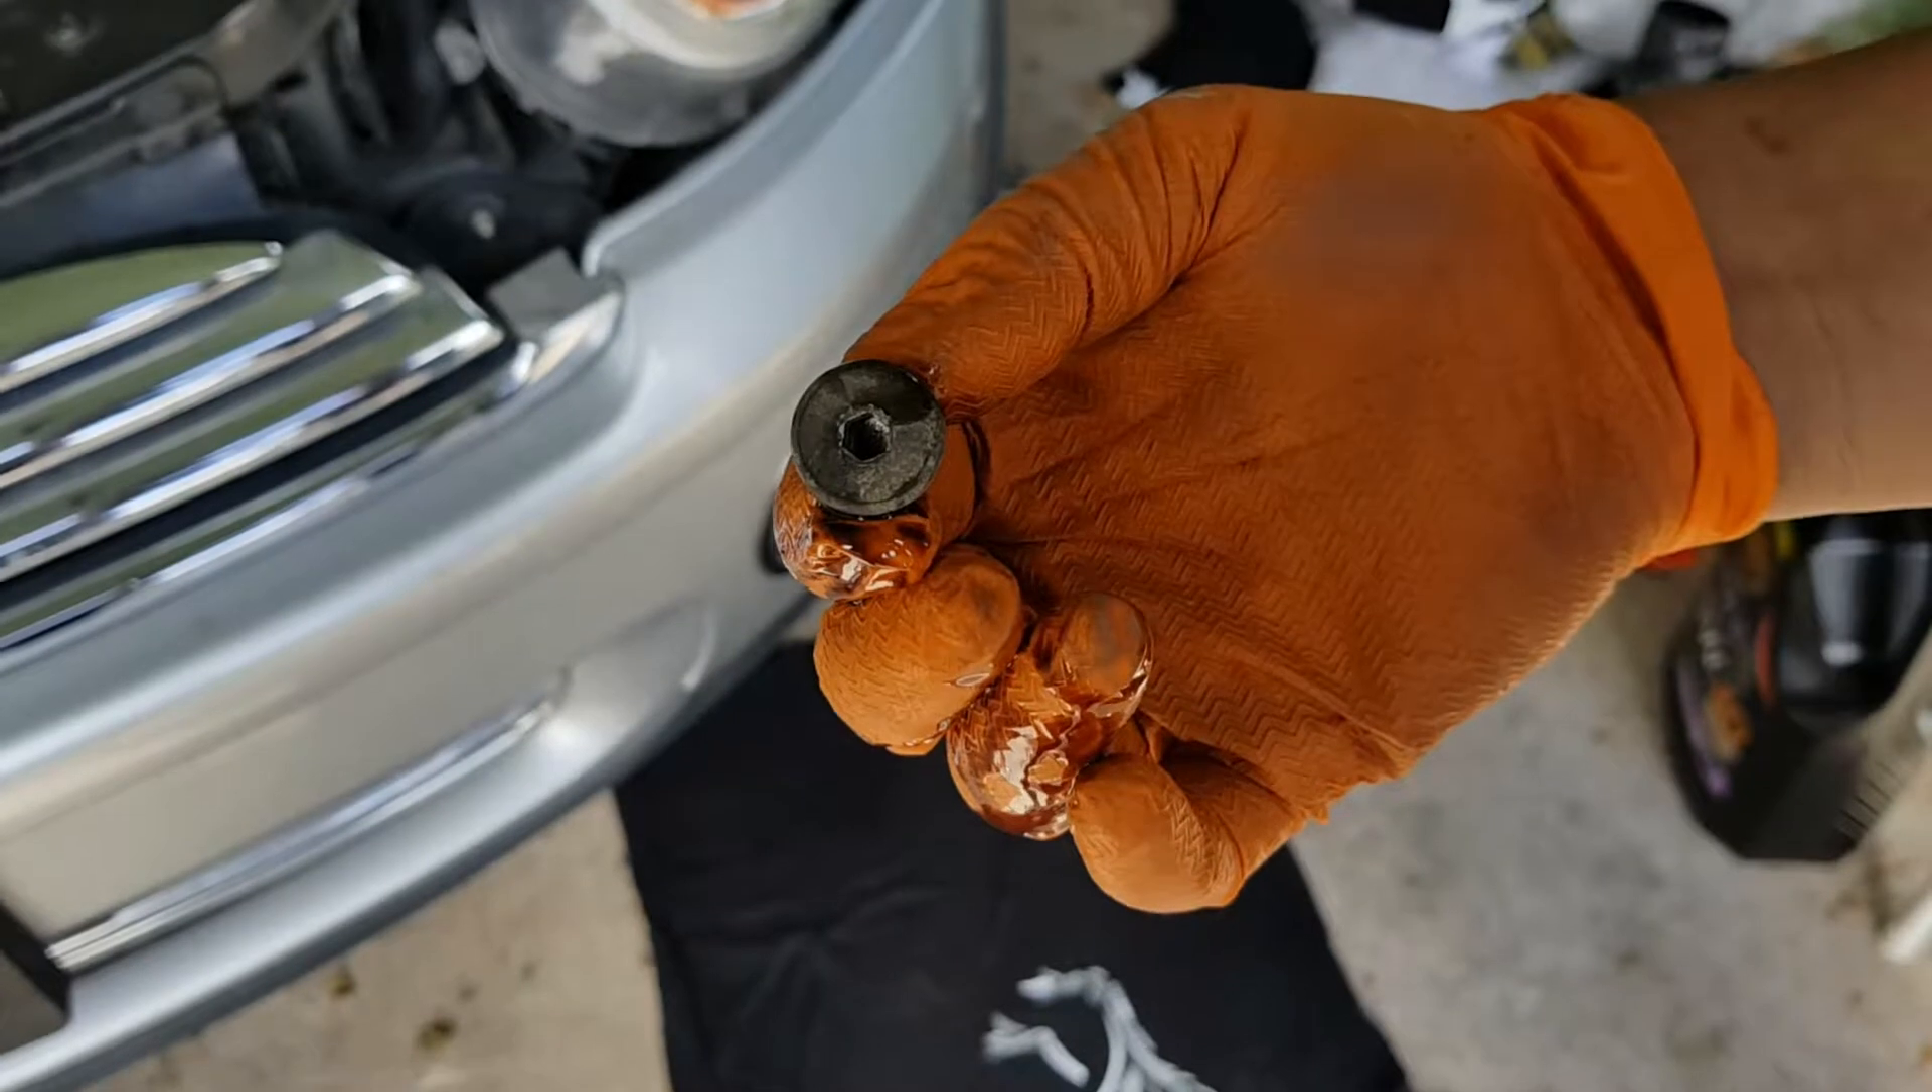Right, so that's the sump plug removed.